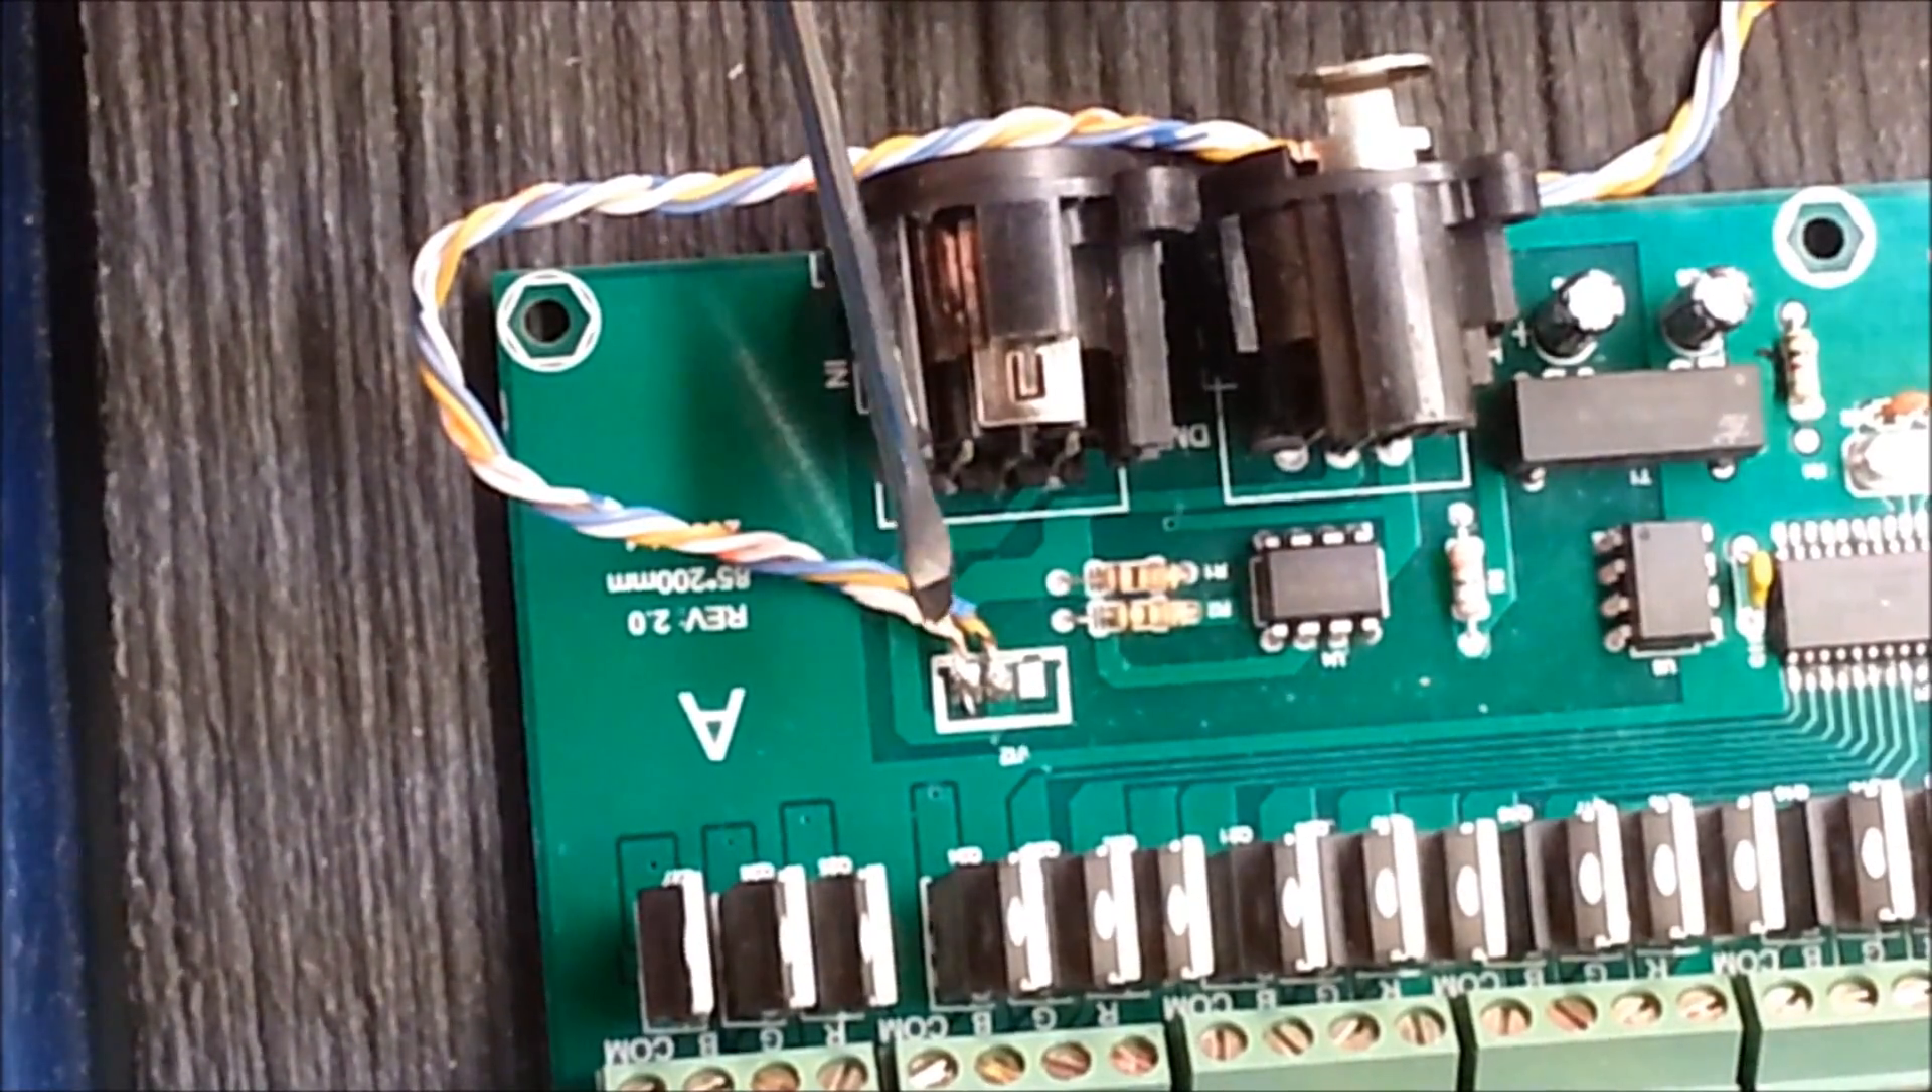And I twisted the blue stripe and the orange stripe together.